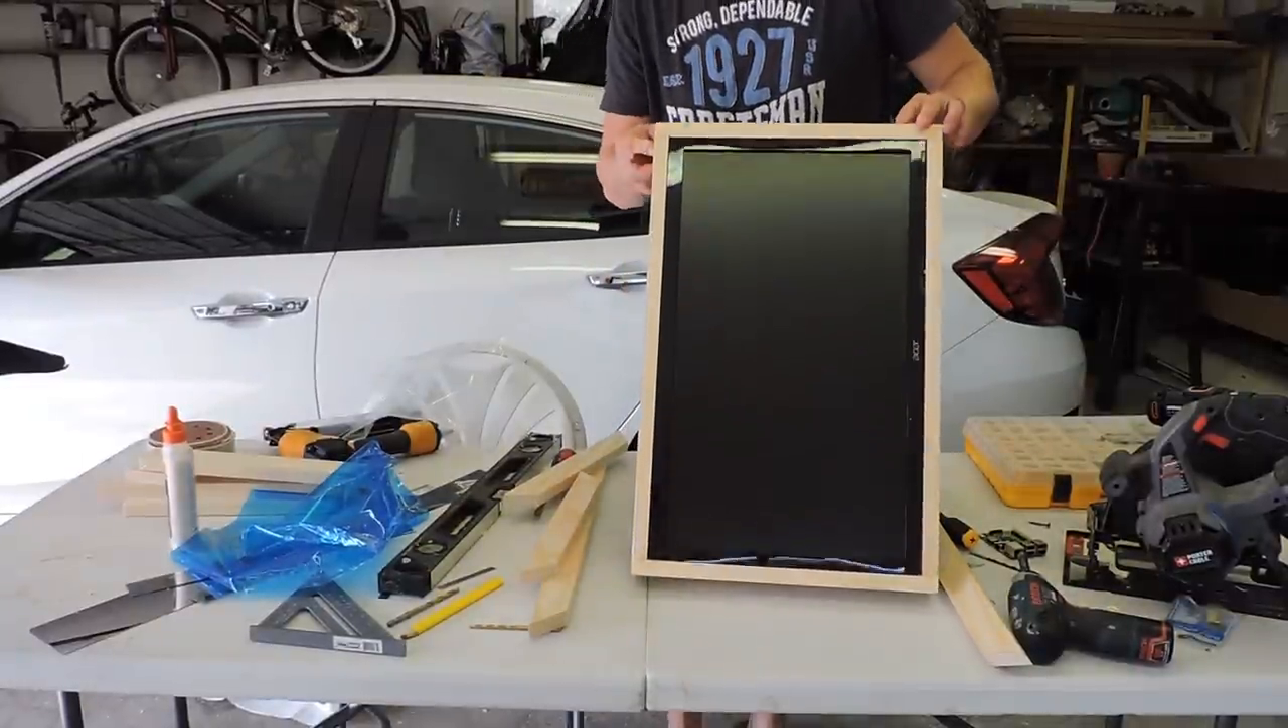I gave it a test fit with the monitor, acrylic, and frame all in place.